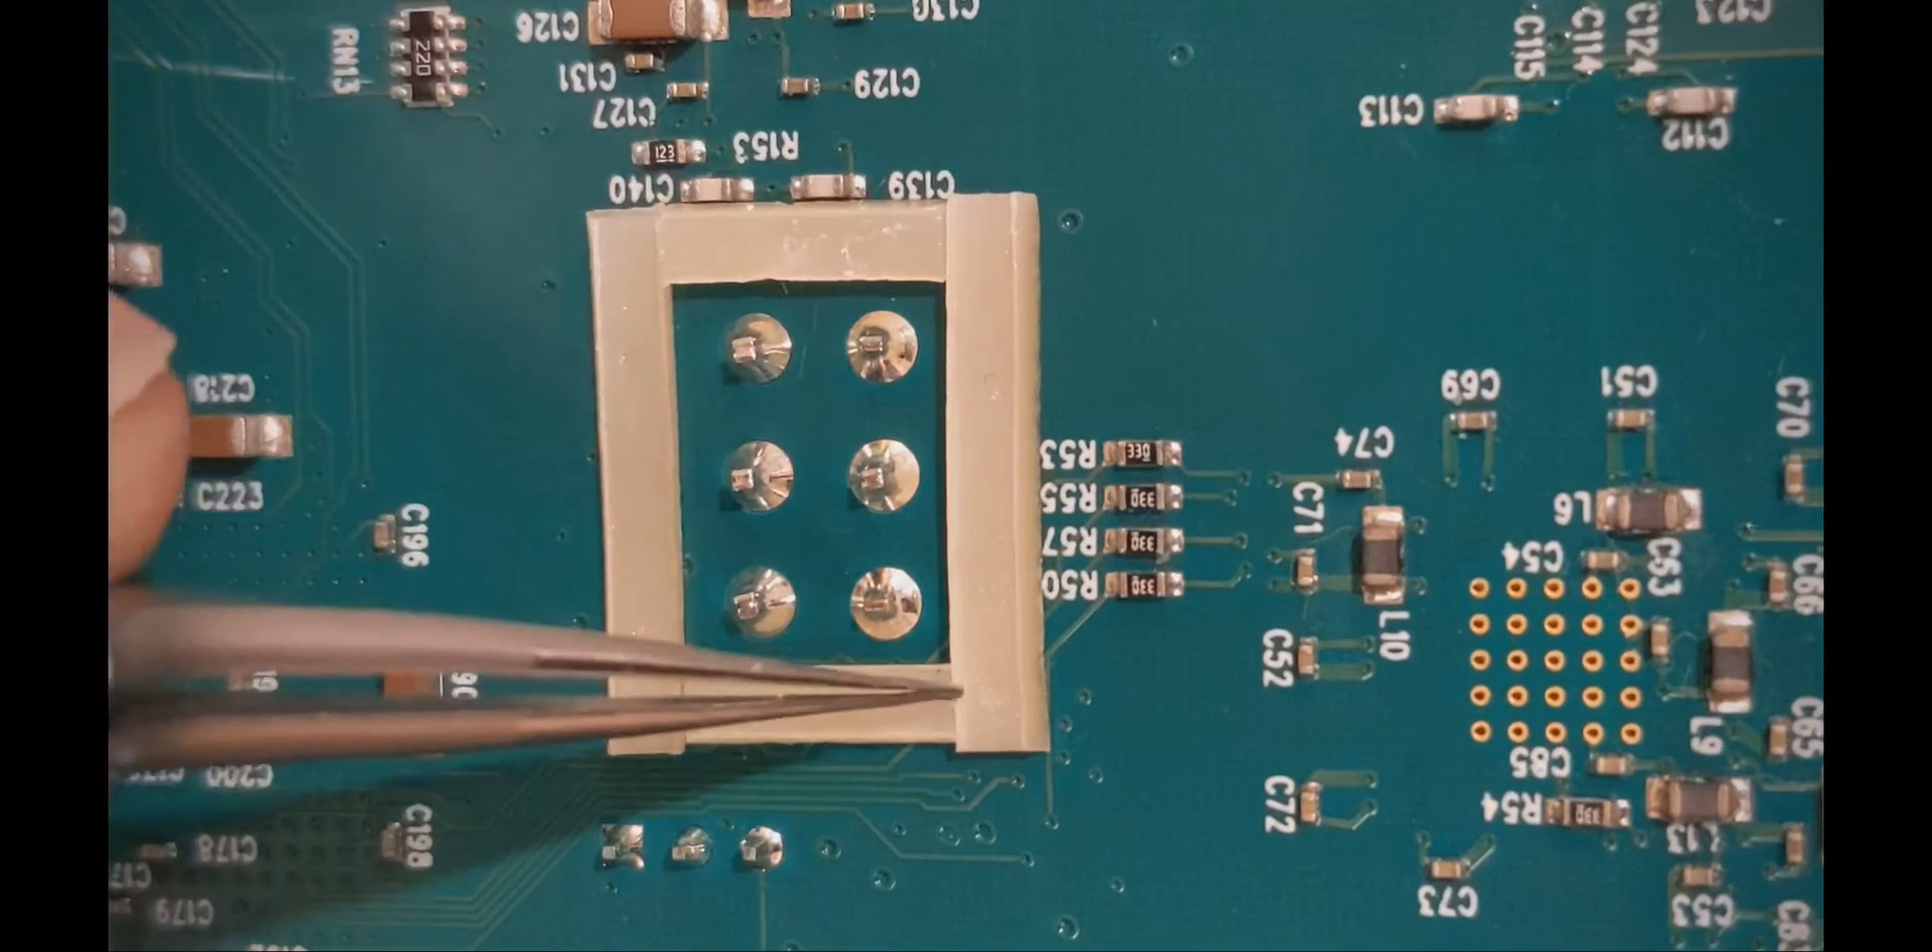So as you can see, that's the first layer all fitted. You've got sort of nice butted joints all around all four.